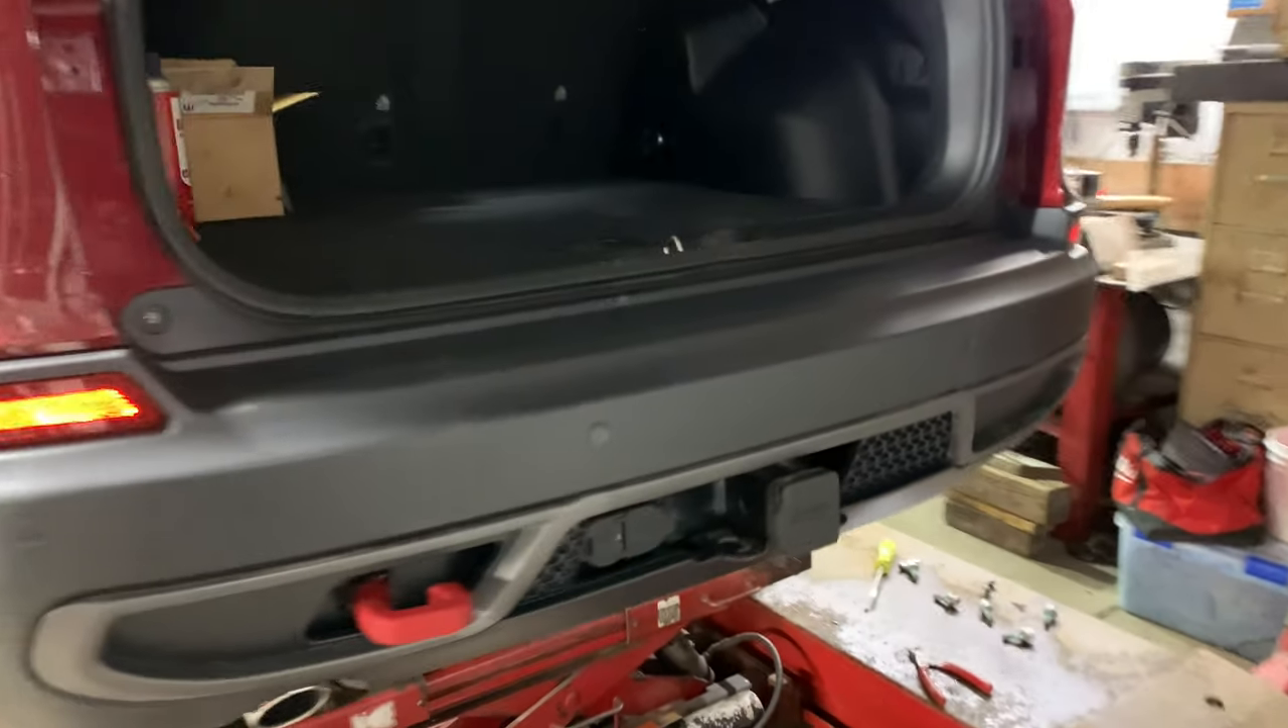So there we have it guys the new bumper is snapped on.